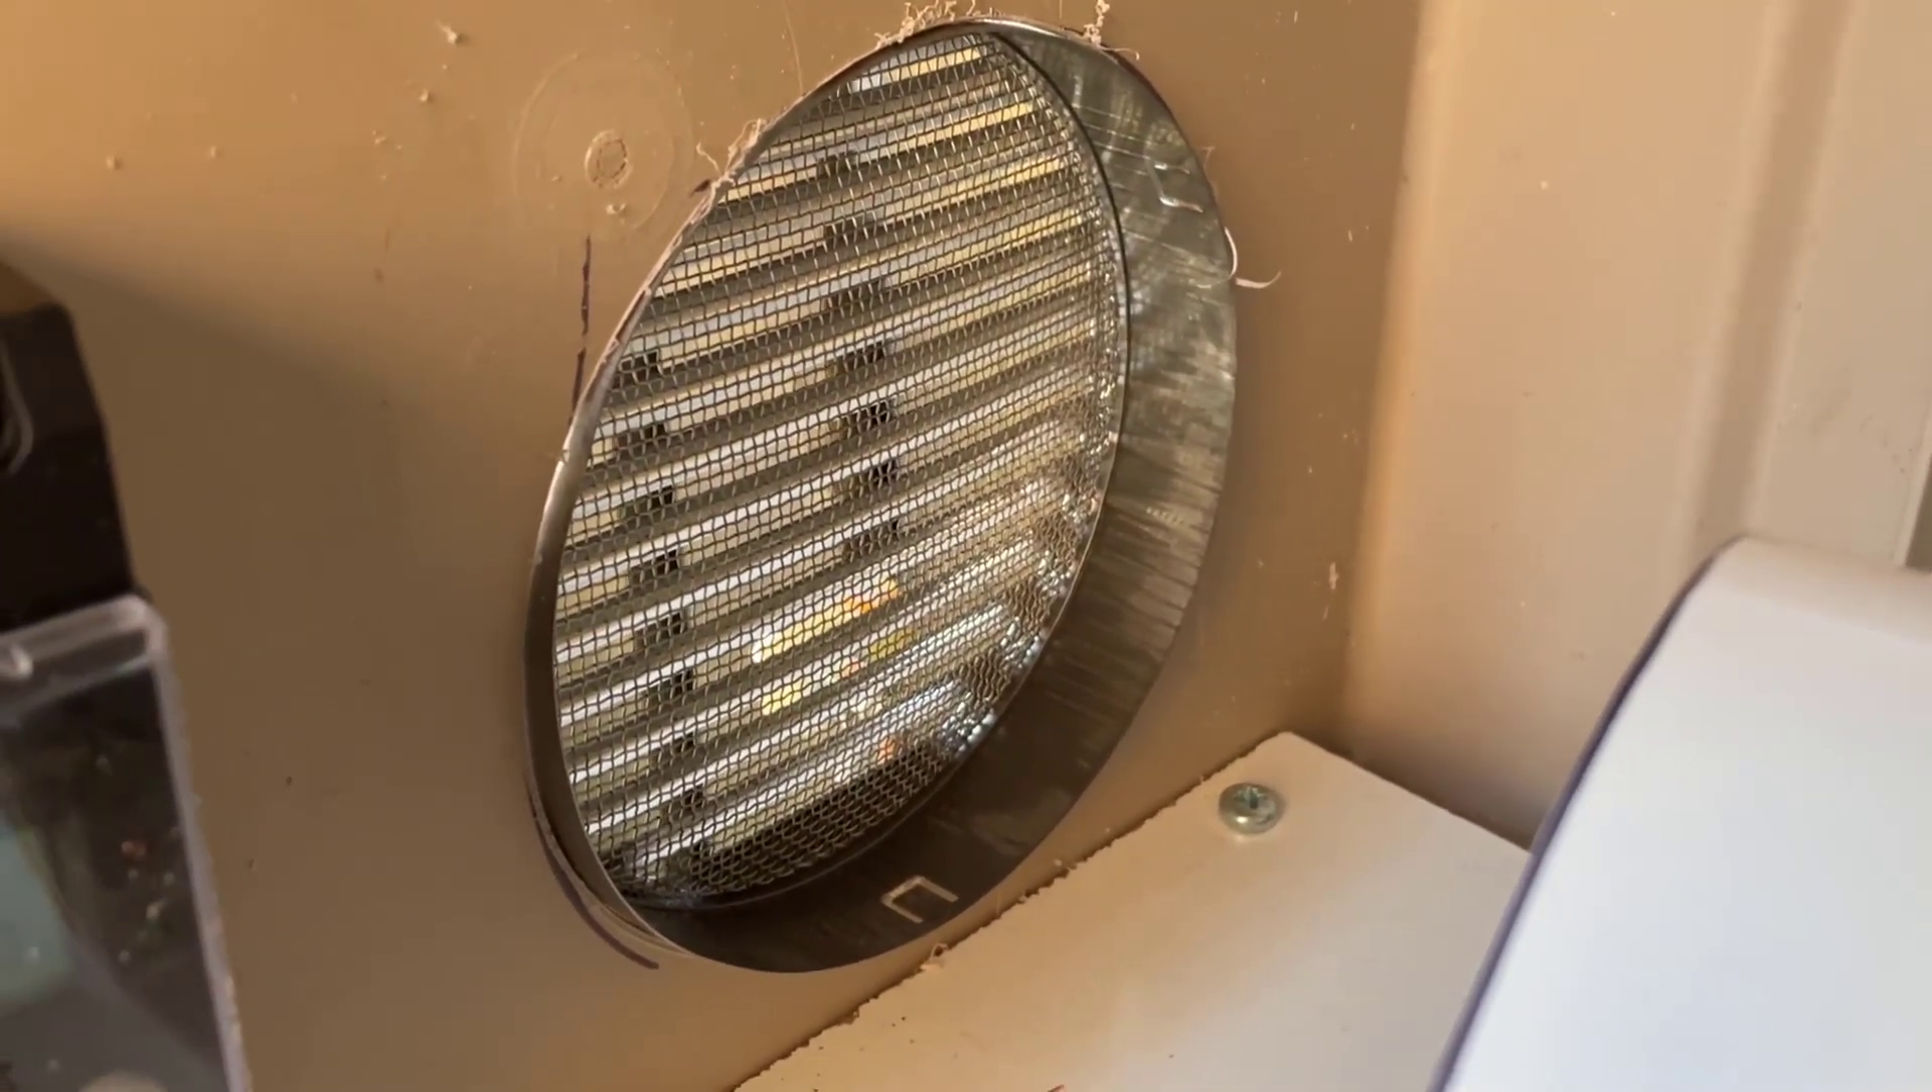So I'm just making sure that the vent fits and it does it's a perfect fit so I'm happy about that.